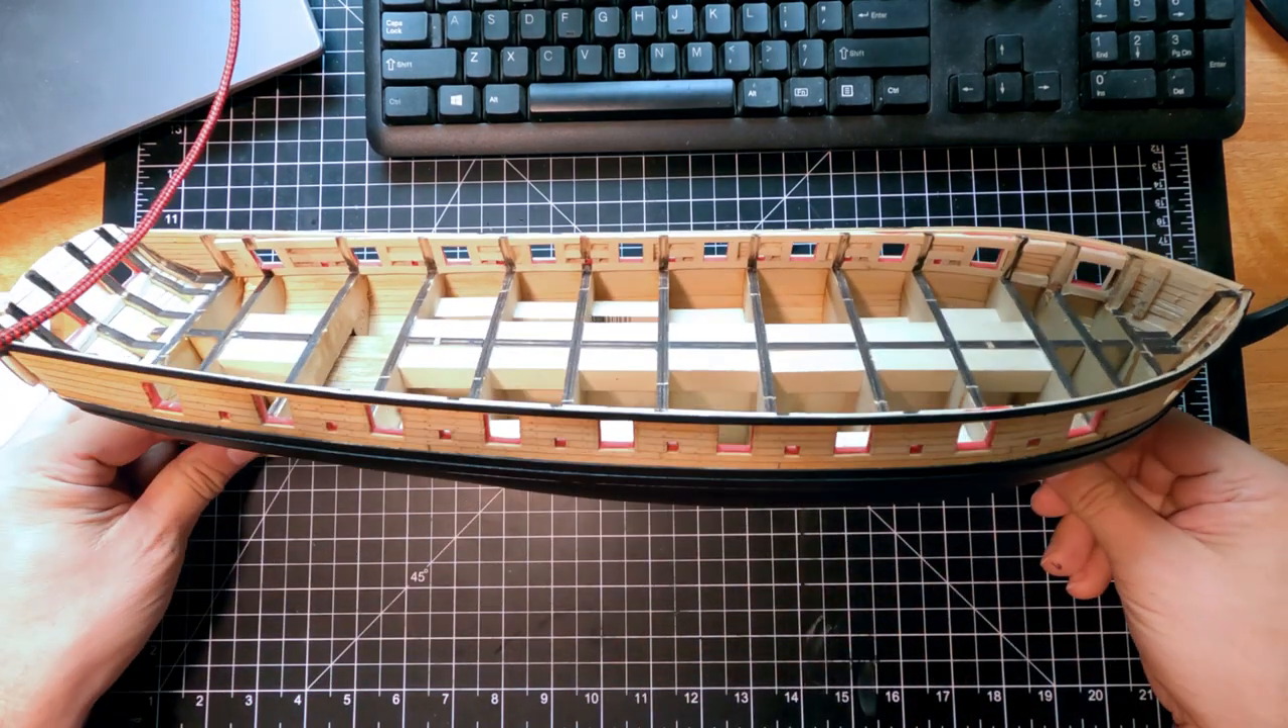Bowsprit or bow bowsprit is not on here yet.